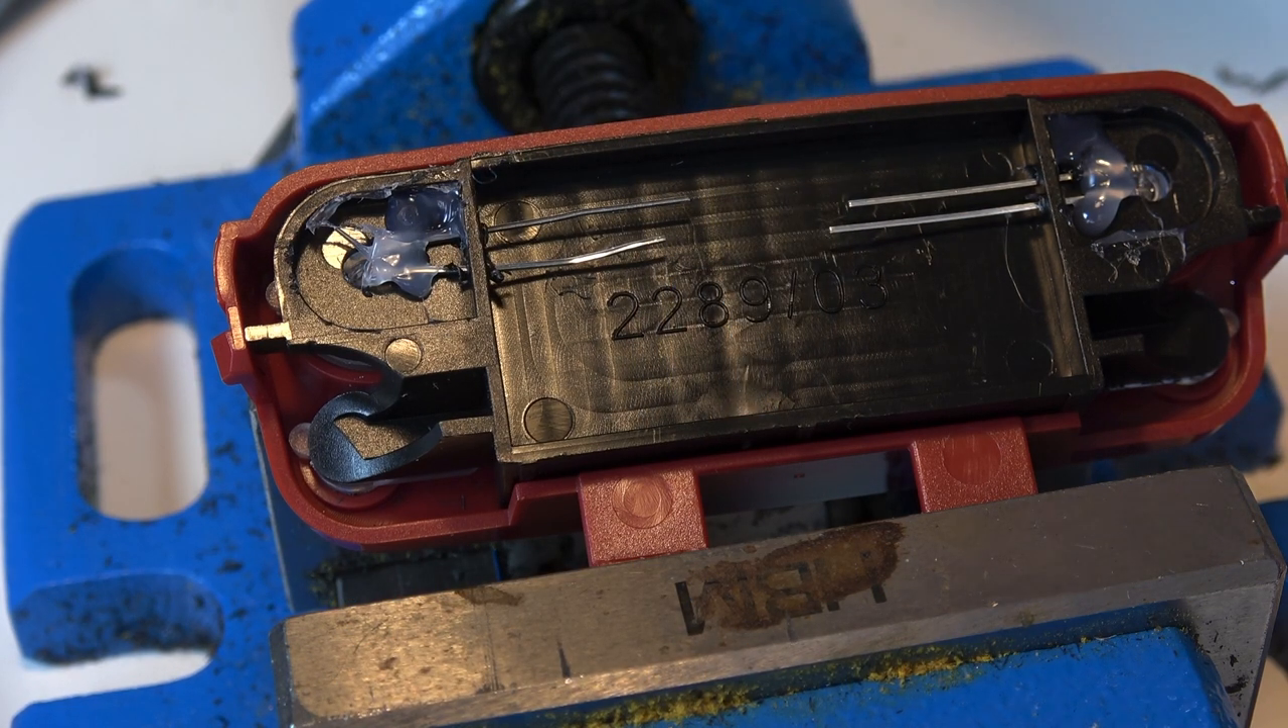We've got the LEDs stuck down to this black back plate on the grill.